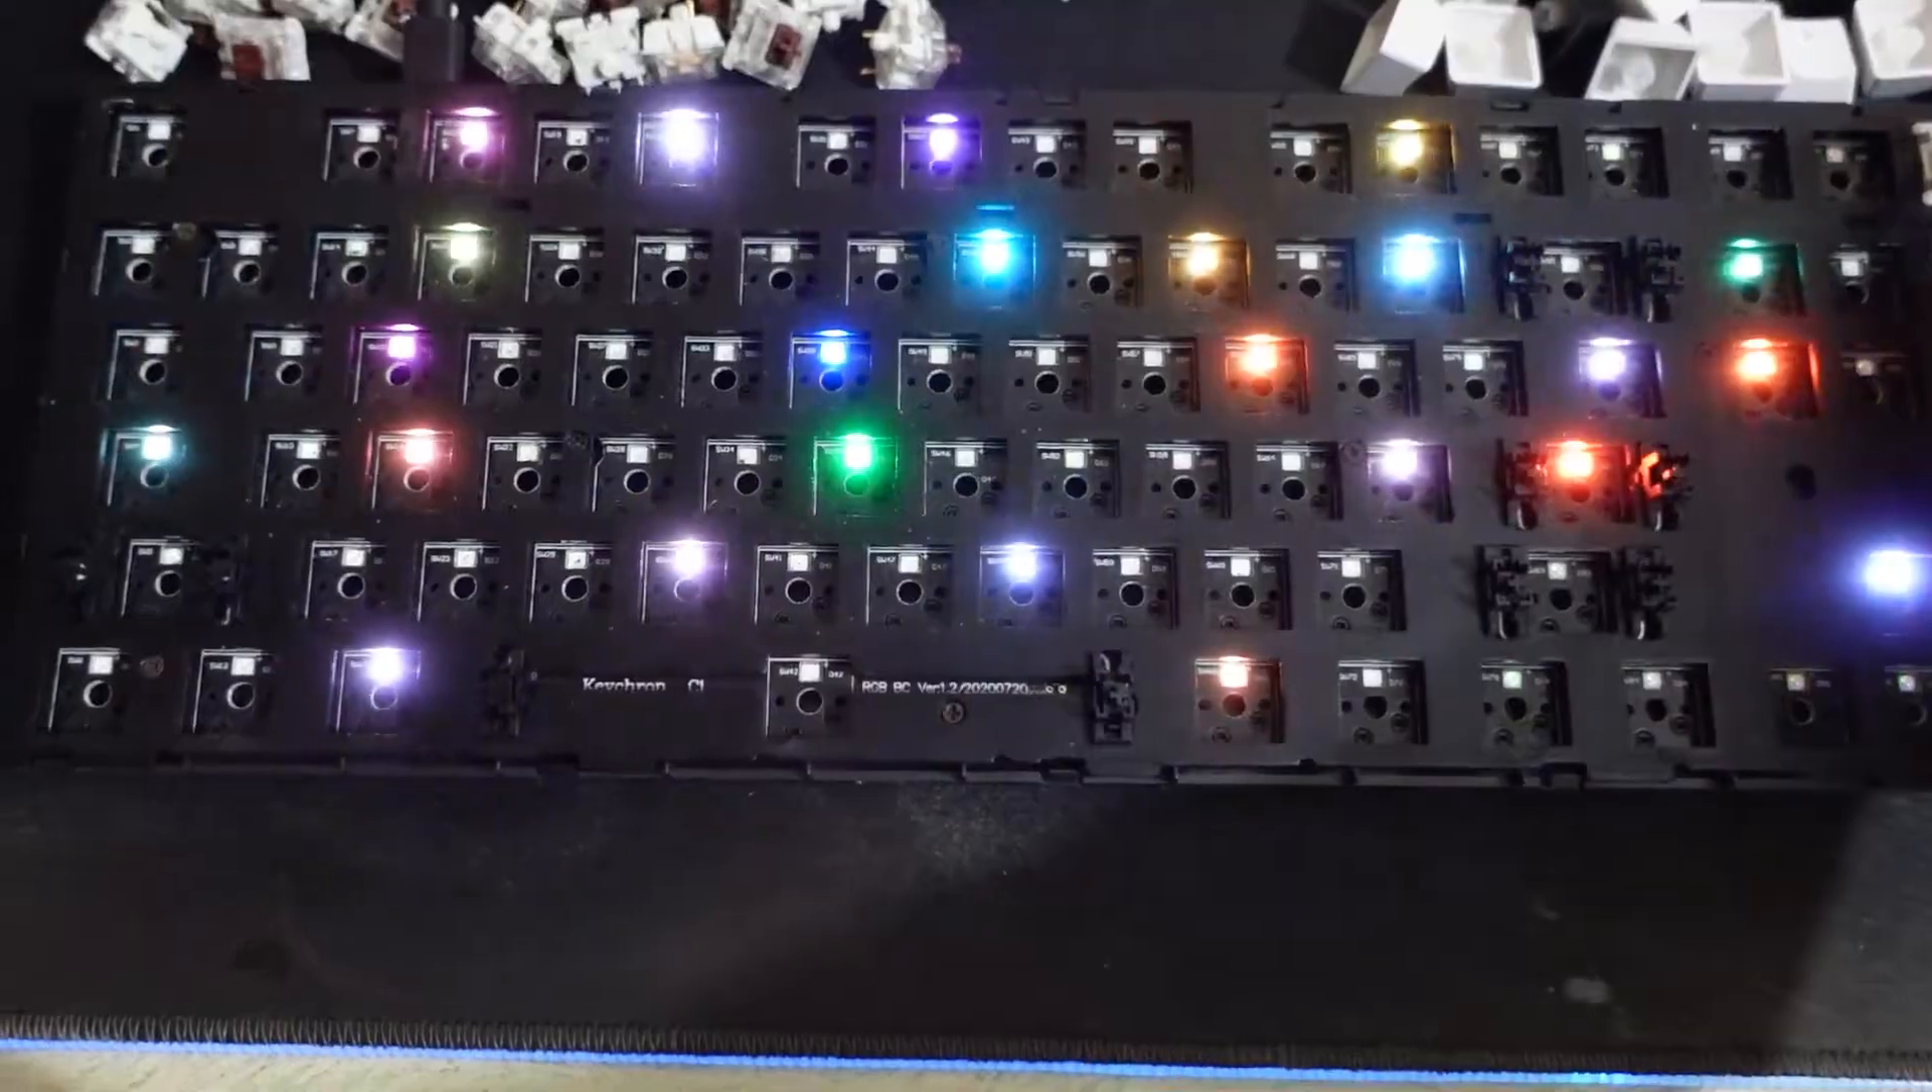And yes you can see that this is how i just open all of the switches all of the keycaps and still this keyboard is working.